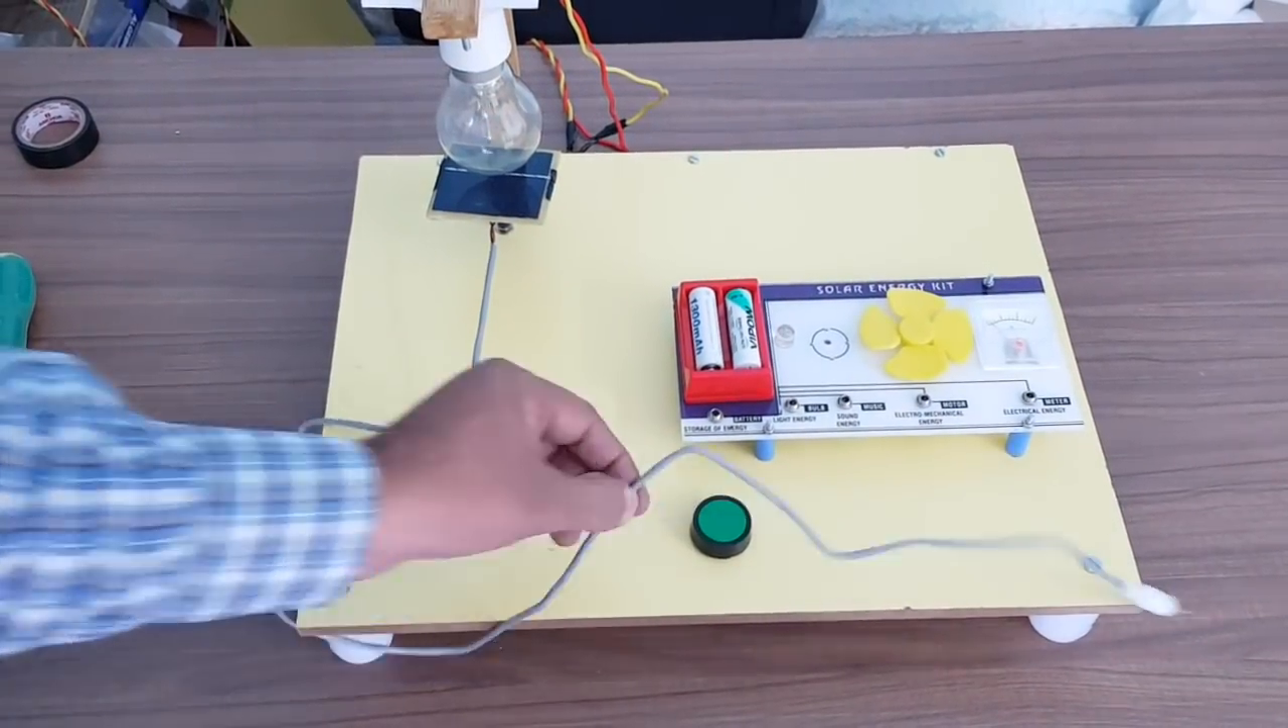Now, wire coming from the panel is not connected to our unit.